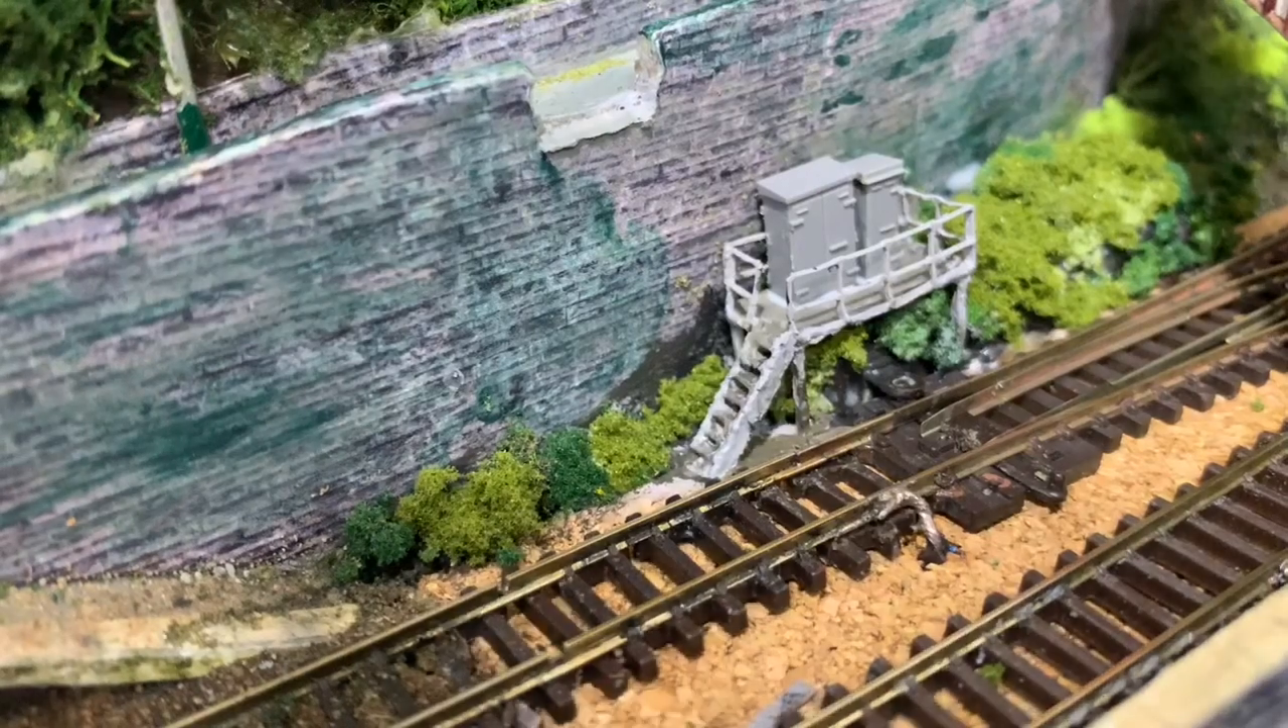As you can see the um staging and some relay boxes have been fitted.